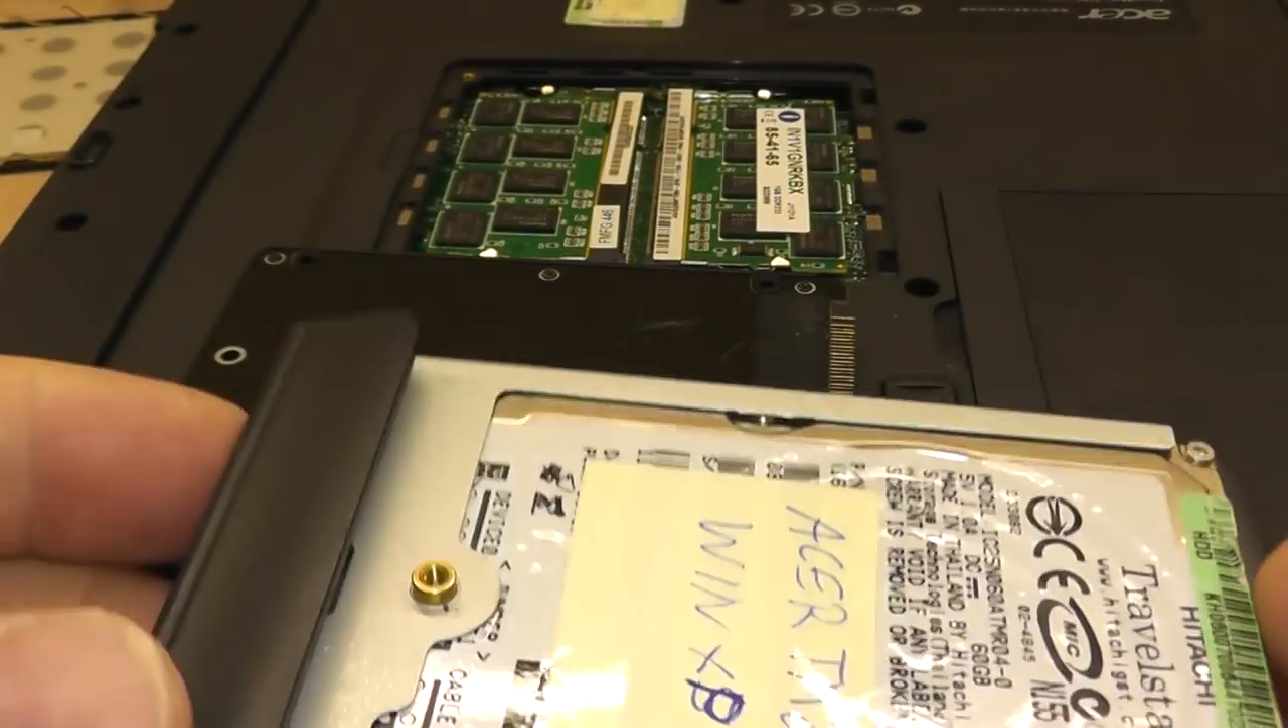So, der Metallbügel befindet sich ja hier noch dran. Den schraube ich jetzt erstmal ab.